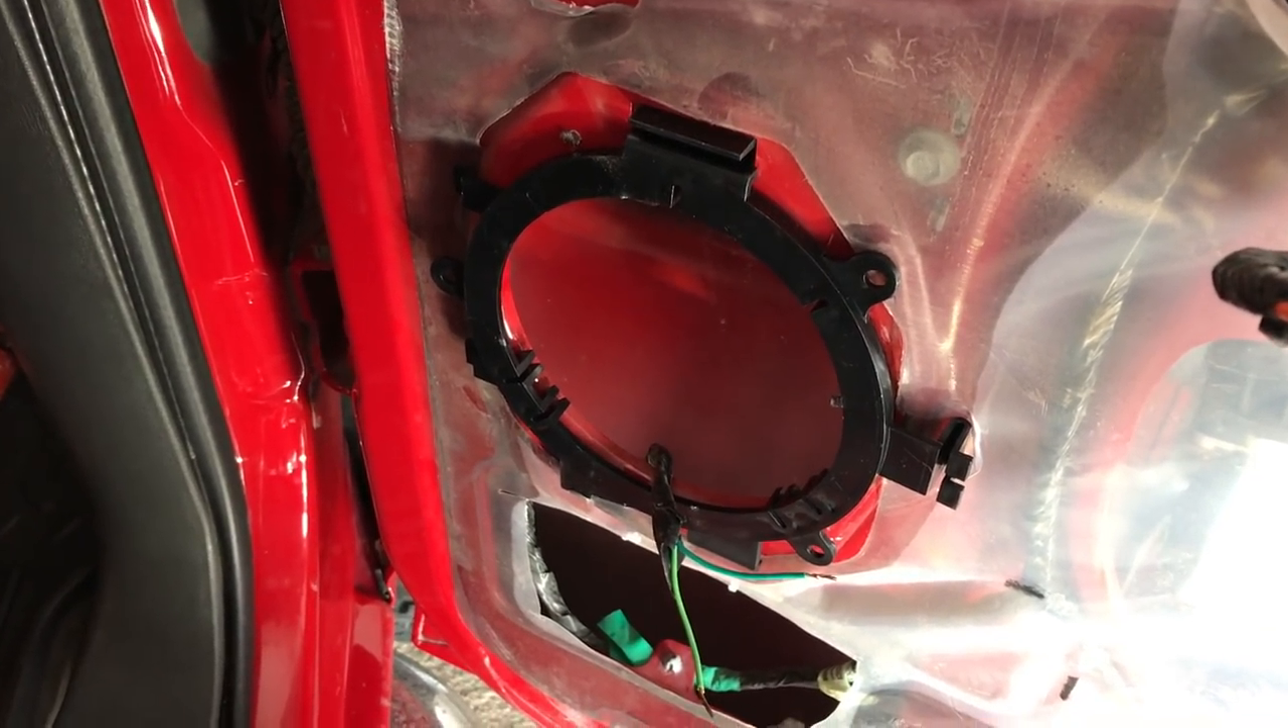All right we've got our bracket all in here.